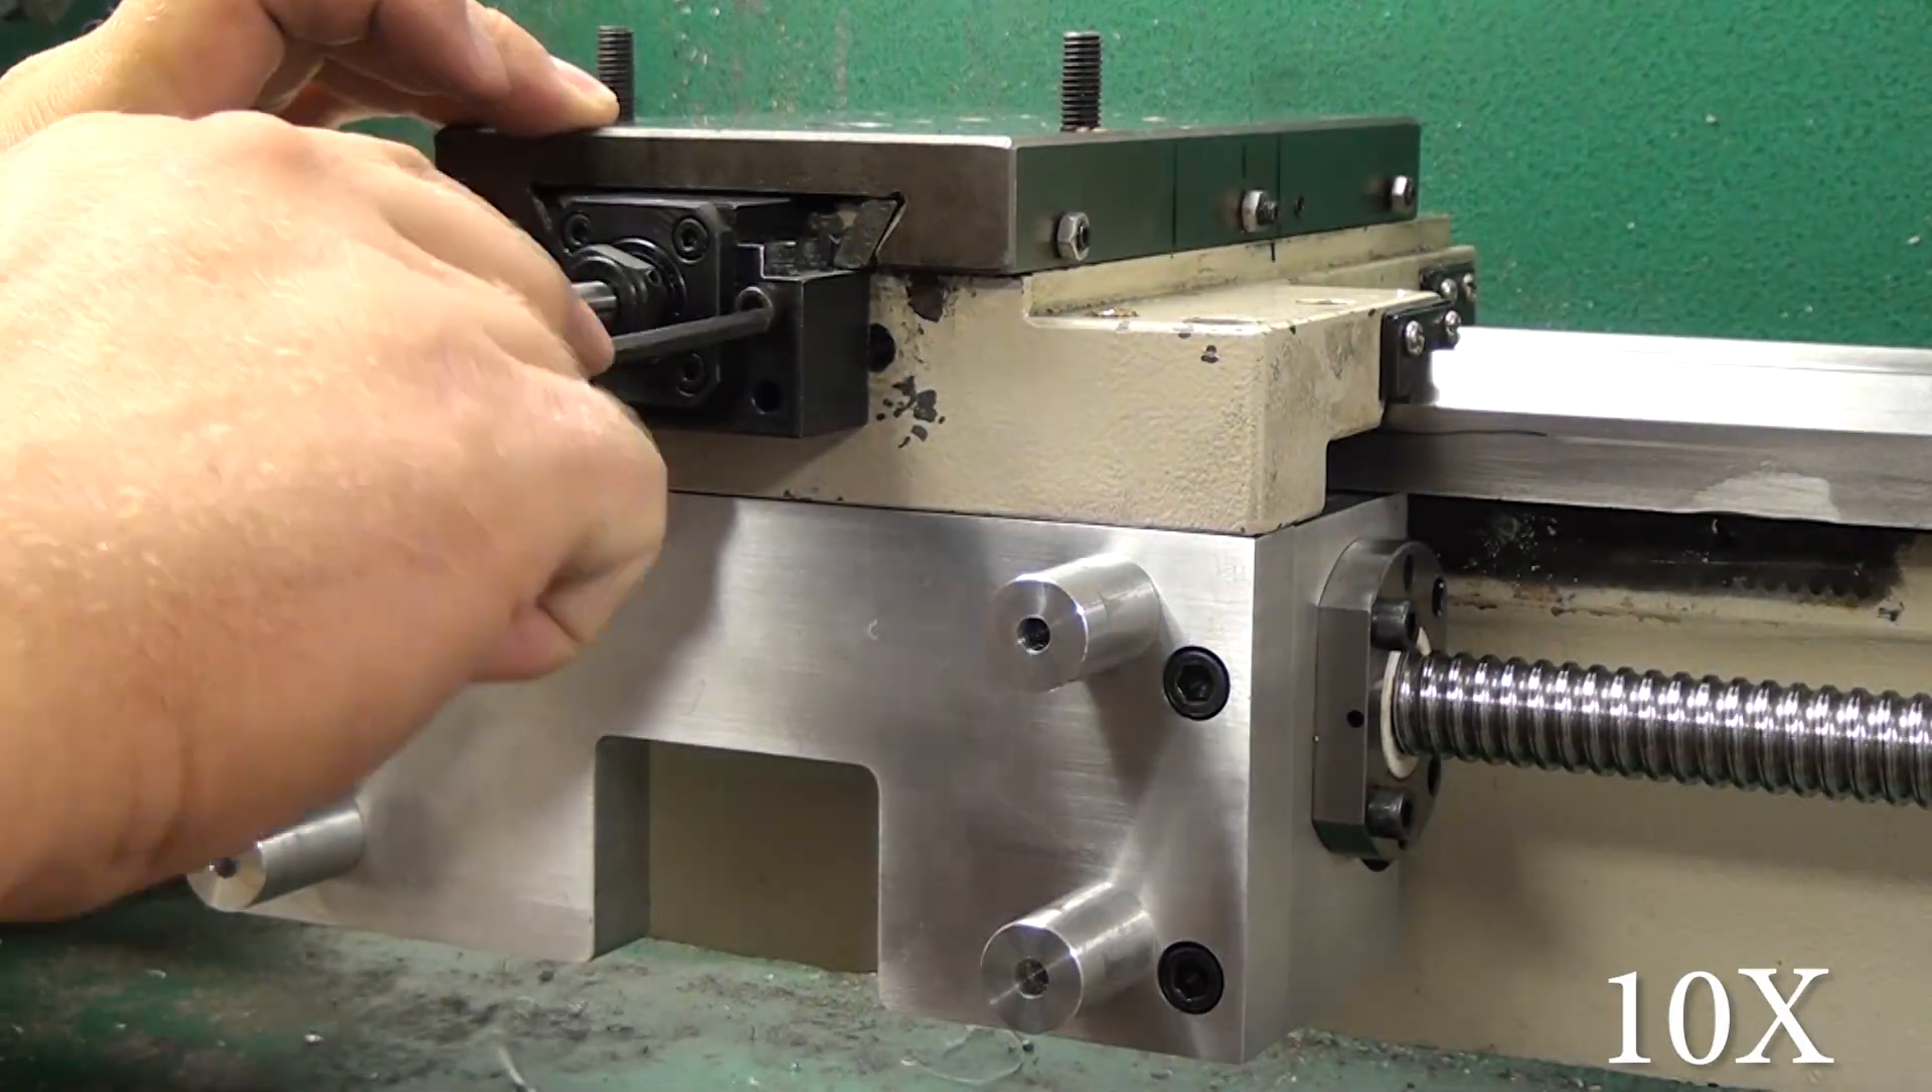Uh here is the lead screw You can see it mounted with the Uh ball nut mount.